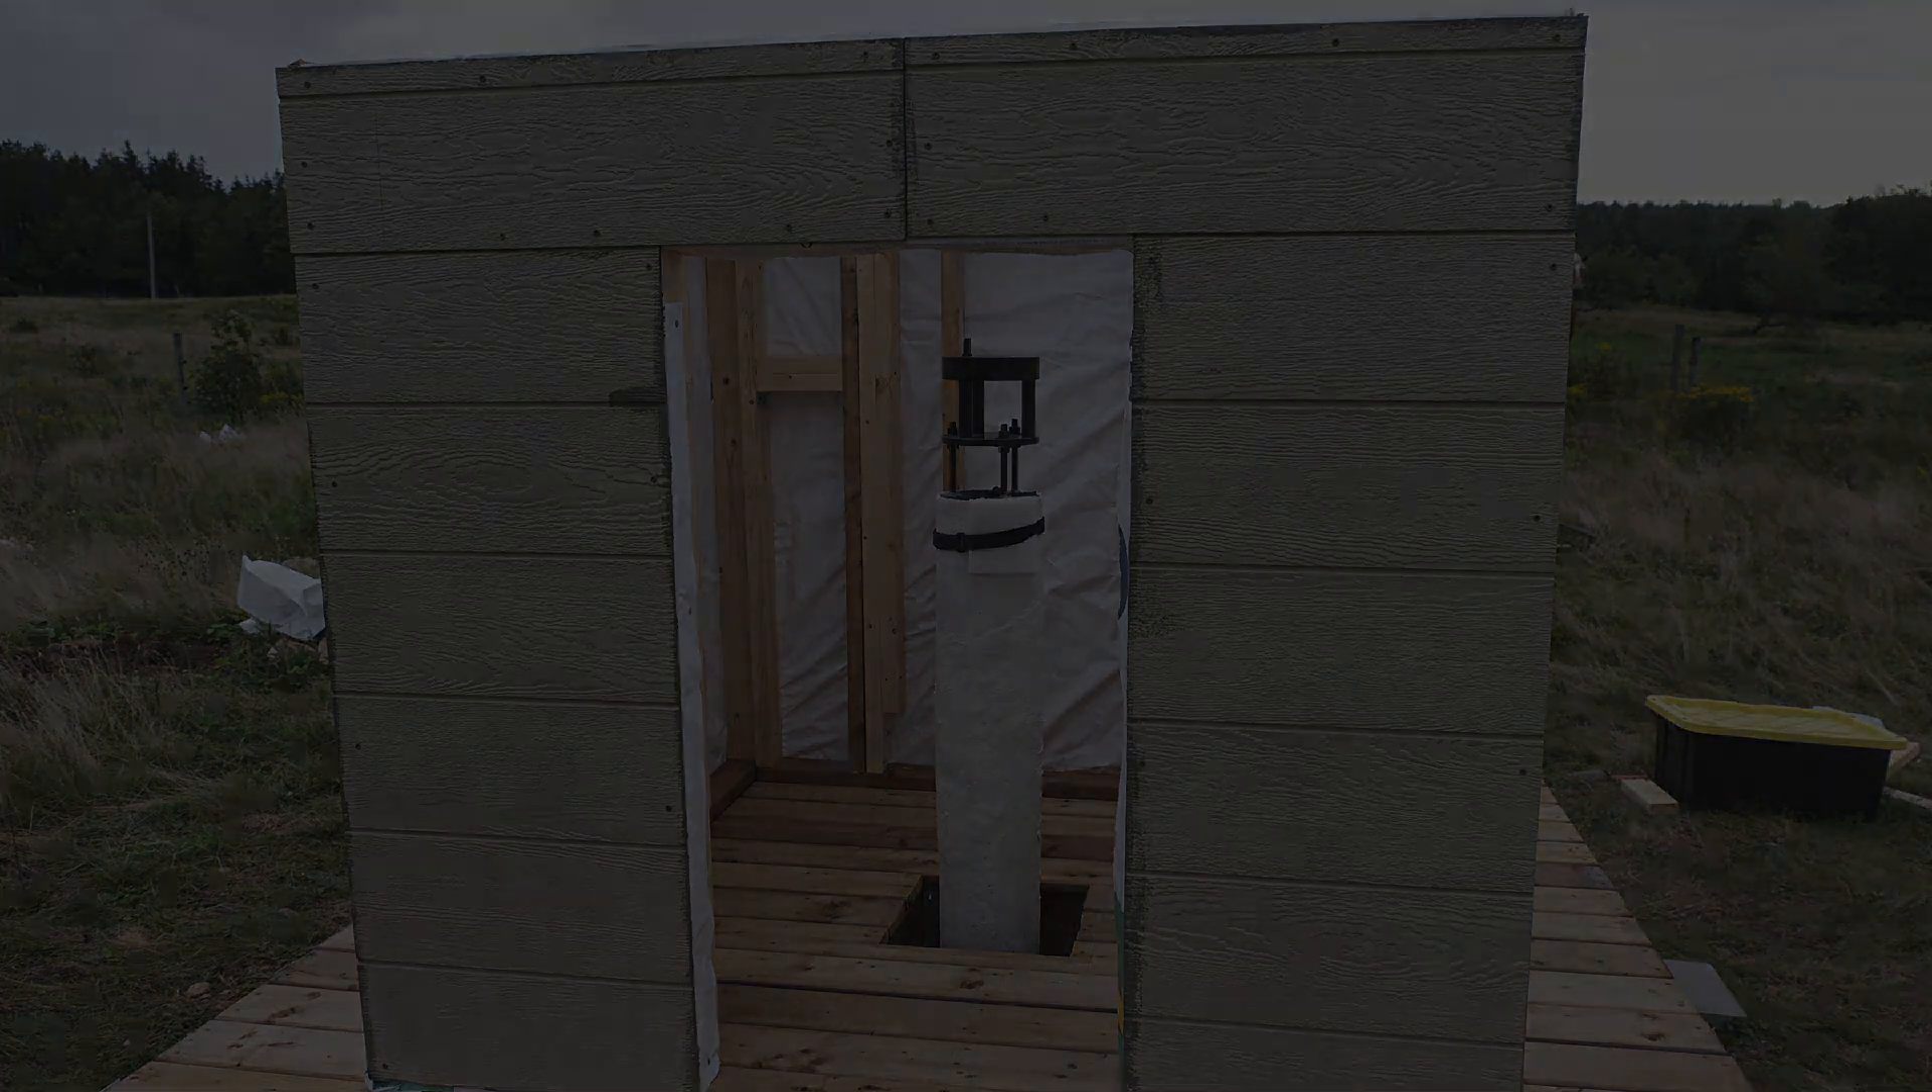I still have to build a door, and then of course, there is the roof.